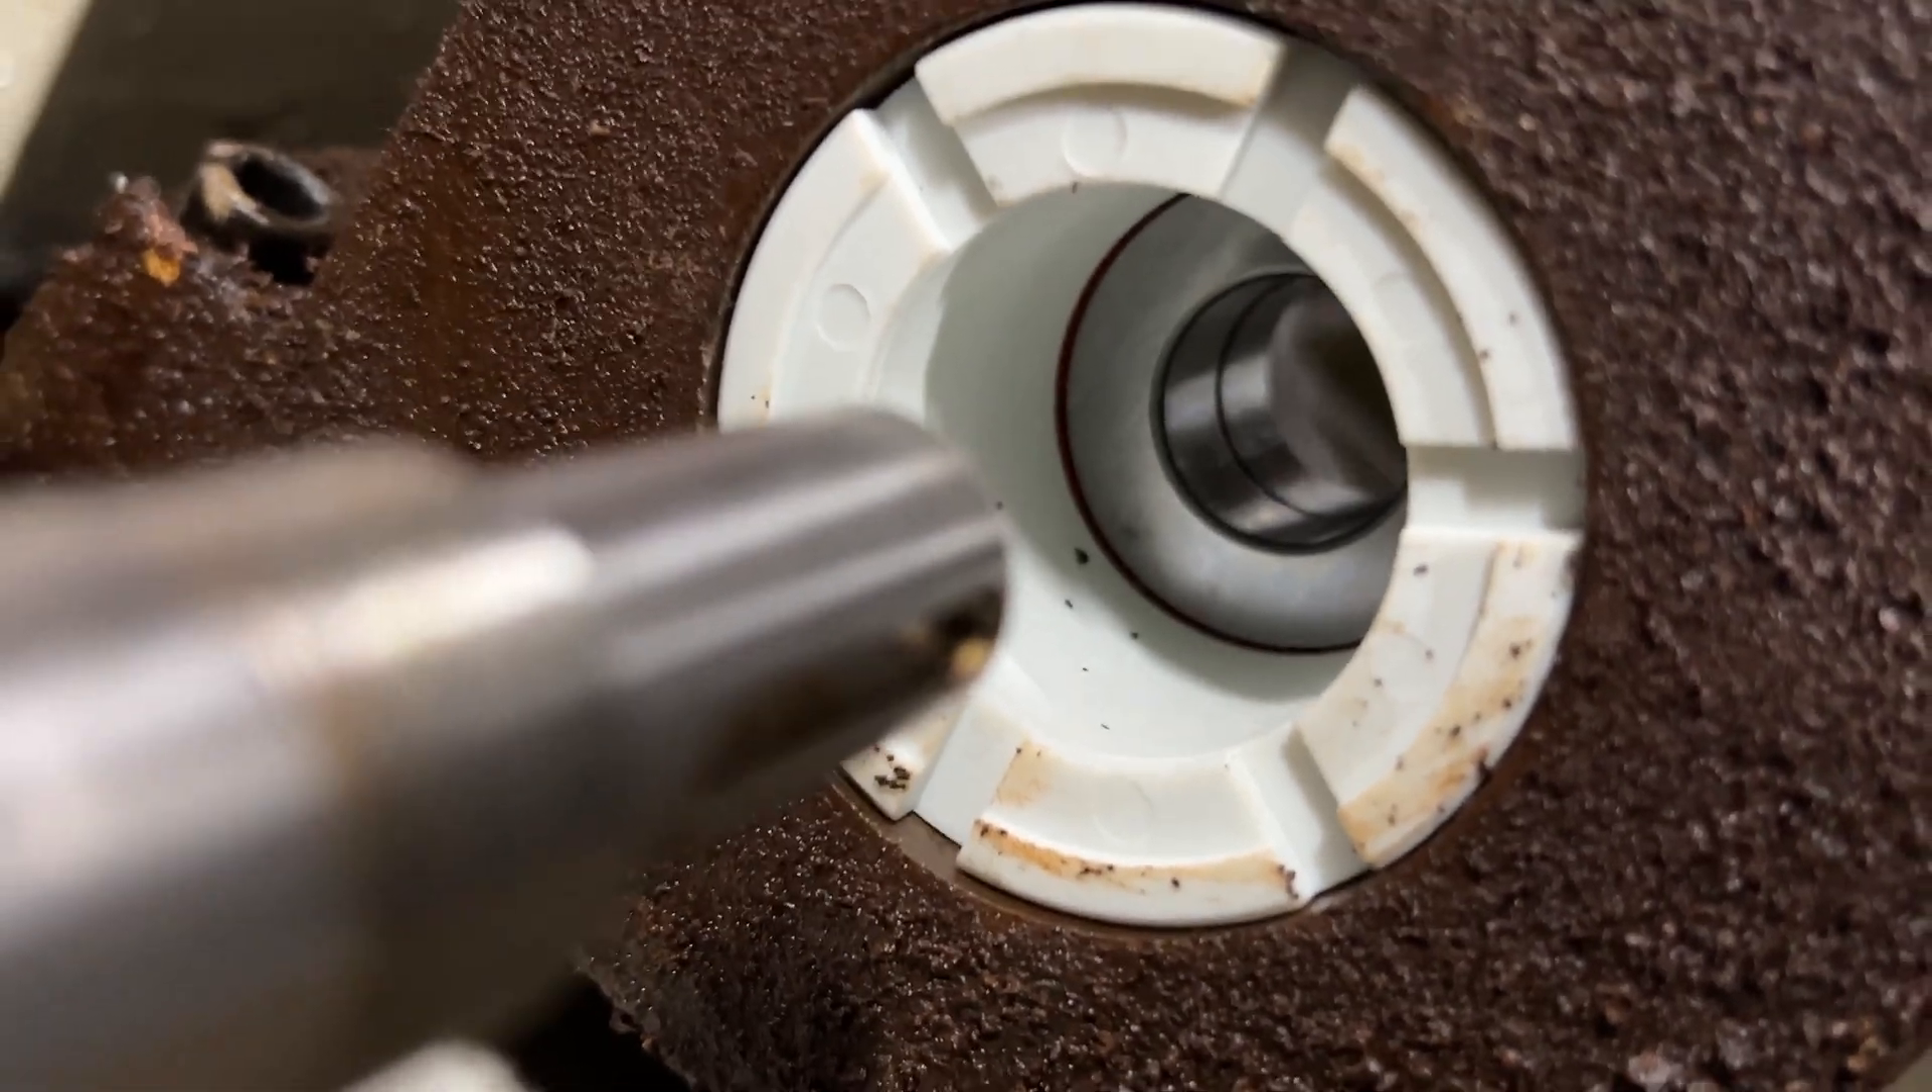He's got the bearing coupler in there now. New coupler is in.